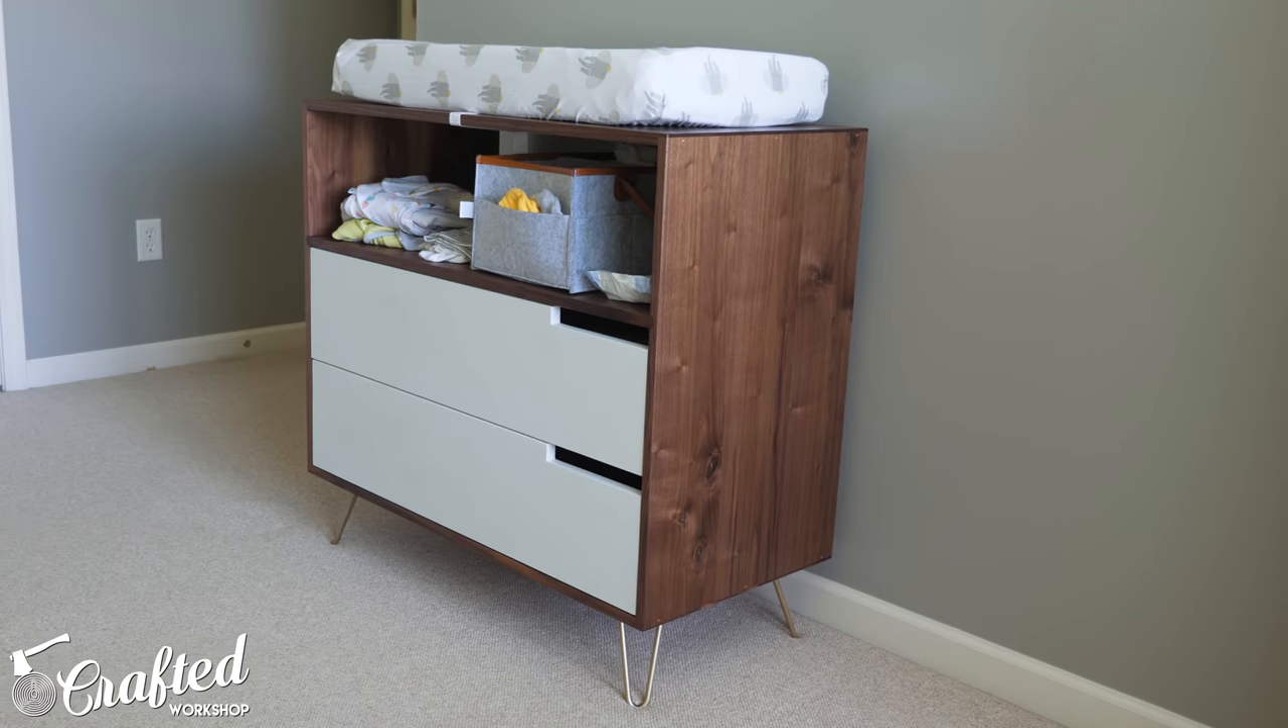With the legs added, the changing table was done.